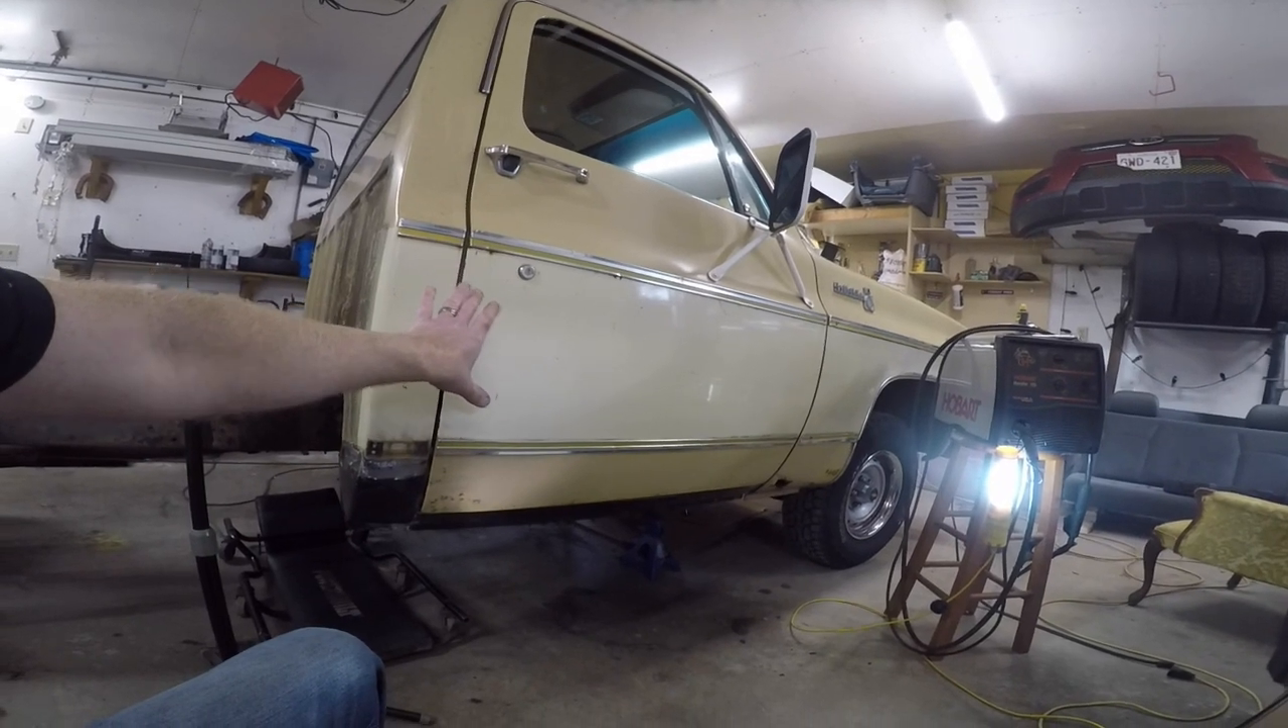We've got the door back in place.